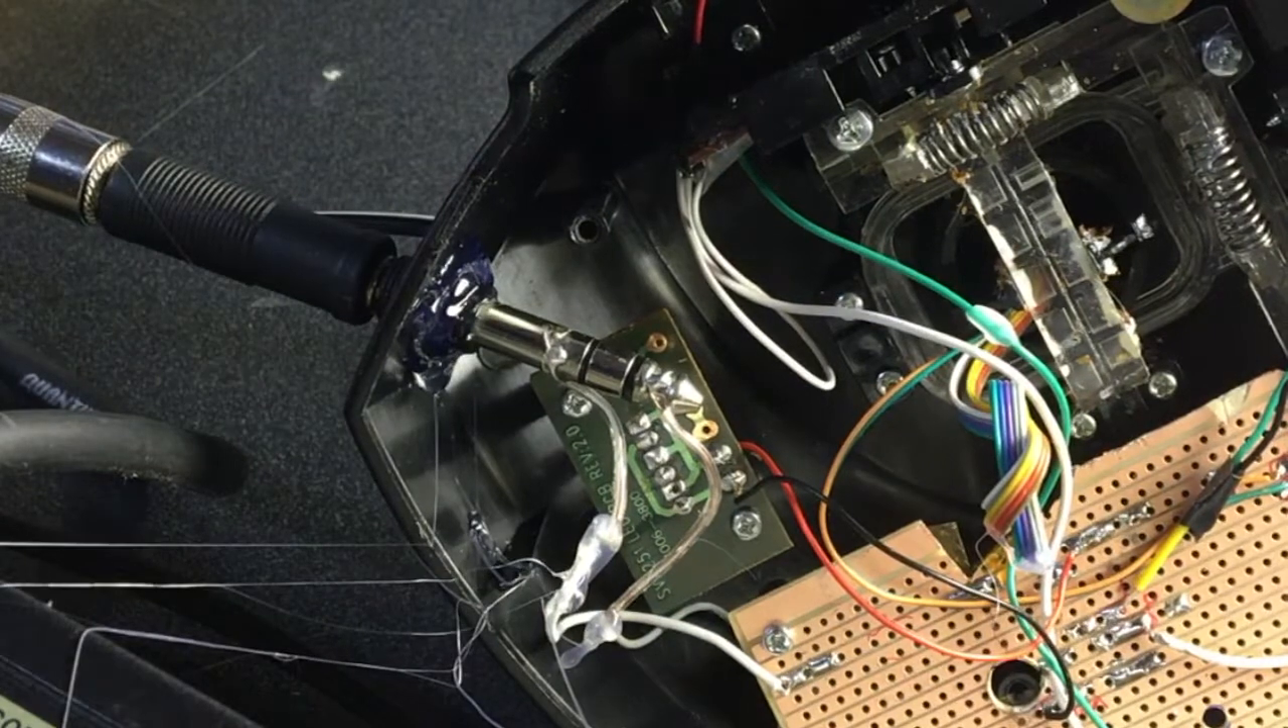I just hot glued in this adapter with two wires attached to it.